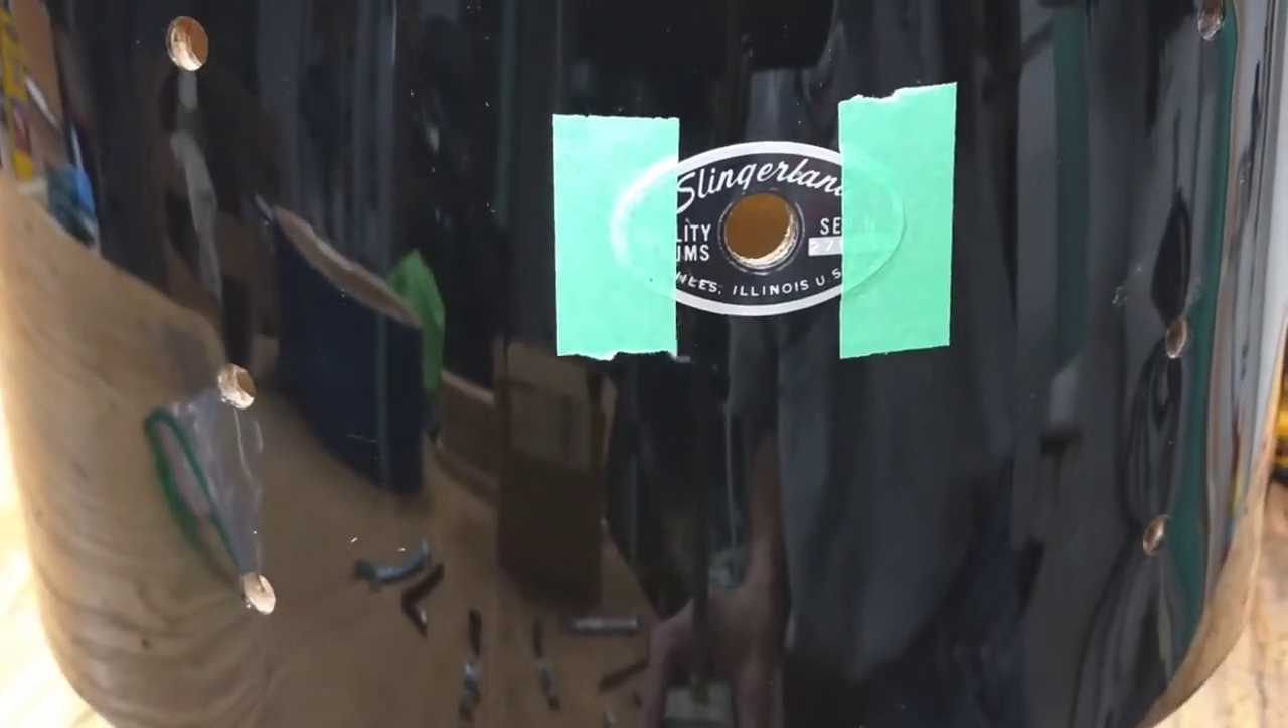We already have the badge in position, kind of straightened it out so it's straight and taped it up so it's not going to move.